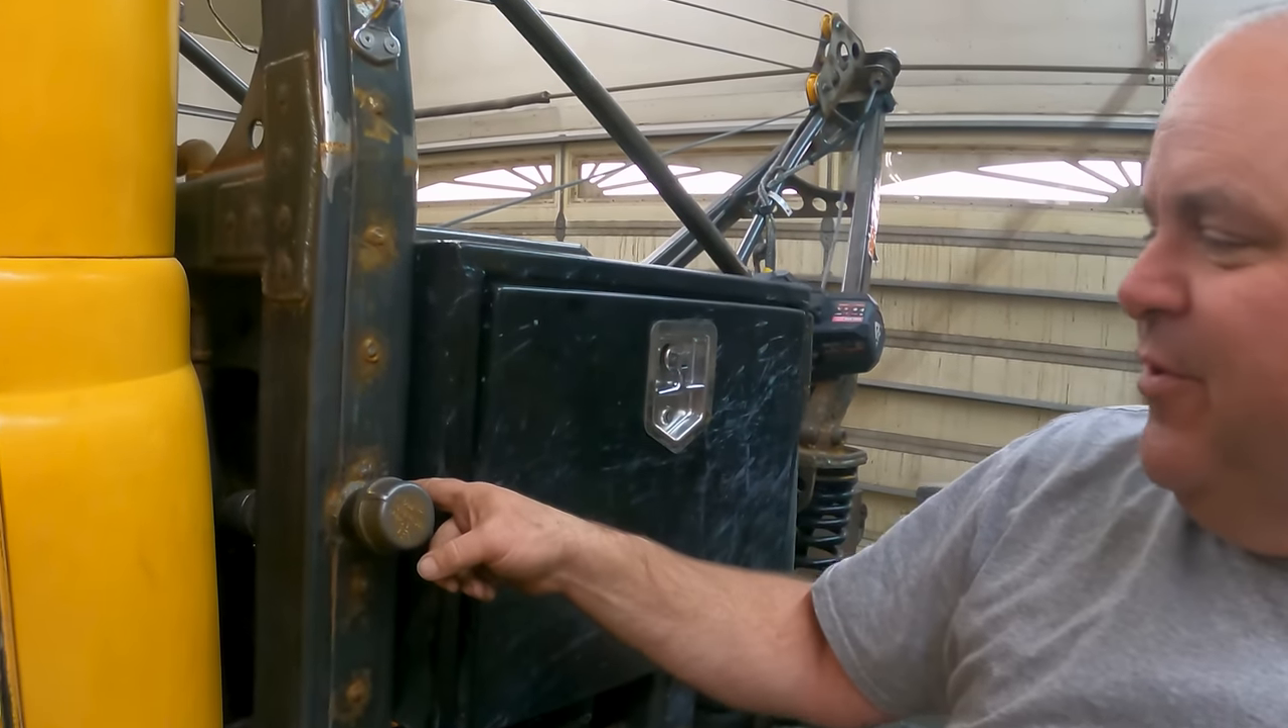The problem is is this fuel filler runs right through the middle of this tube.